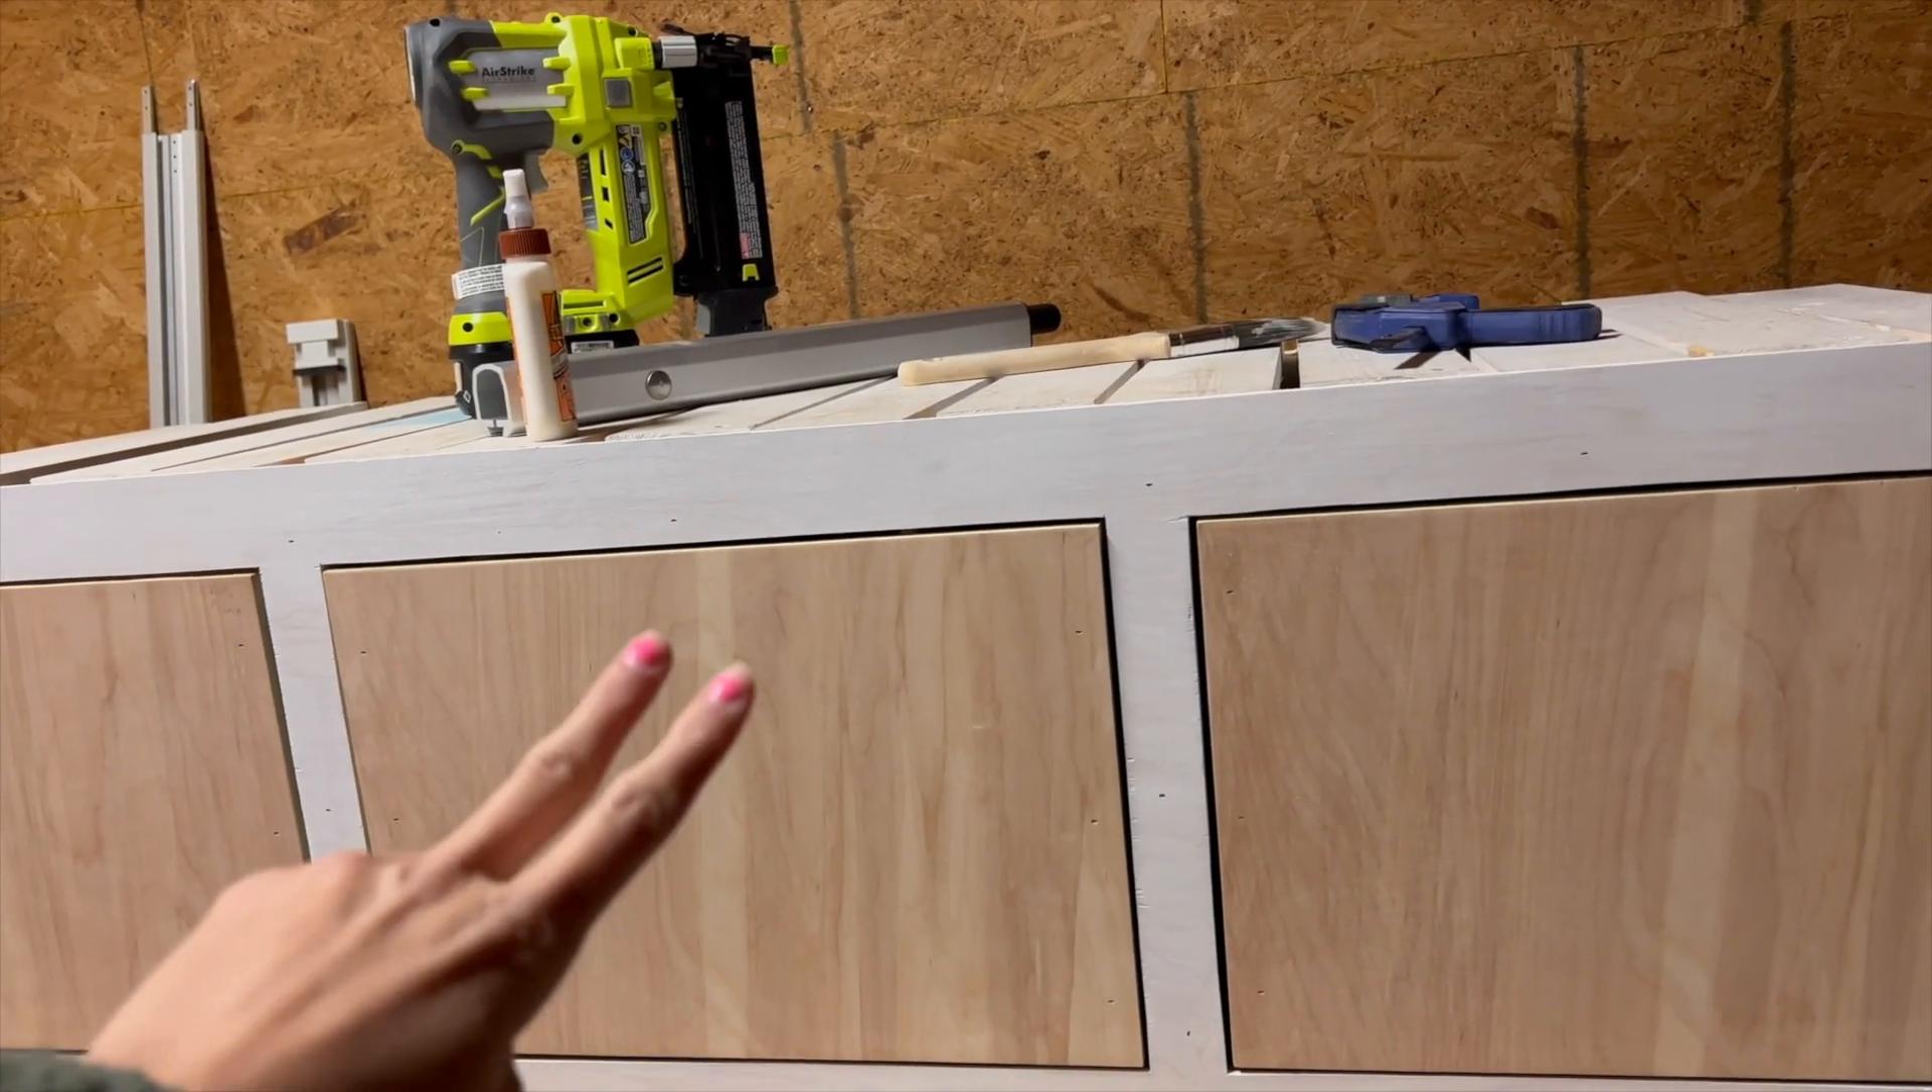We got all of our faces attached to our drawers.